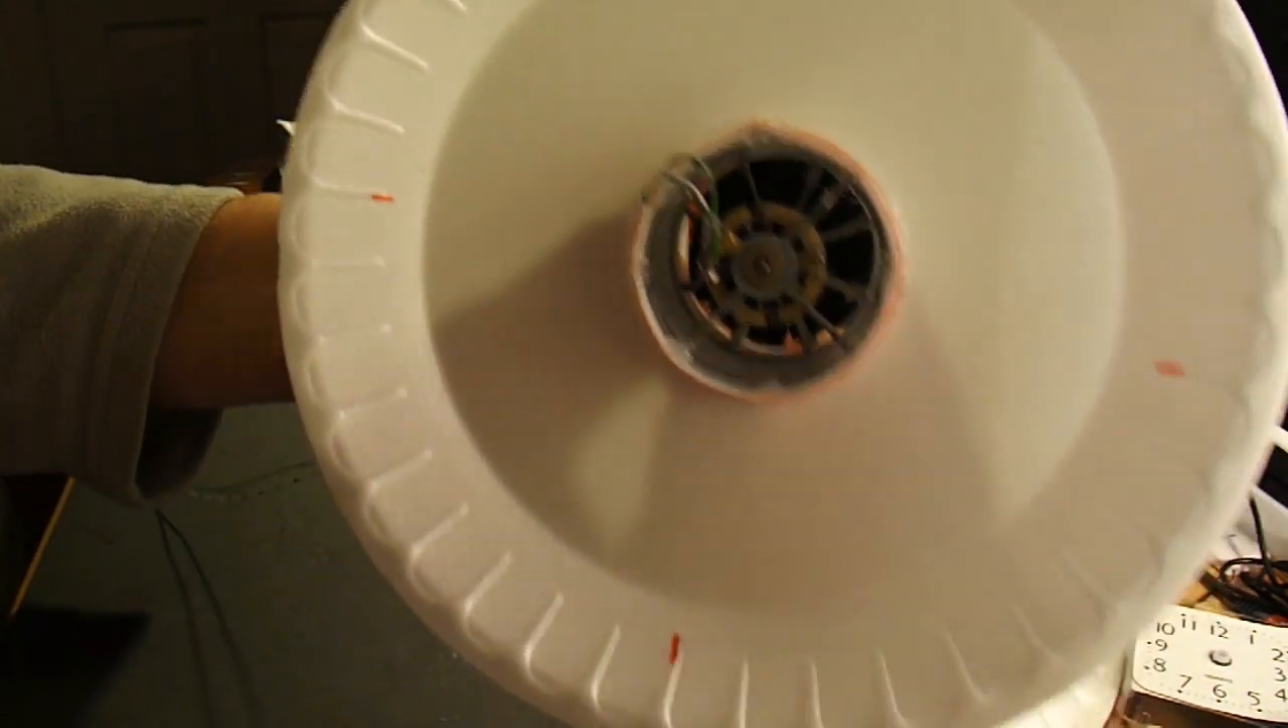Right, I've got my fan and my motor glued into my plastic tube. Plastic tube glued onto the plate, or into the plate, cut a hole in the middle.